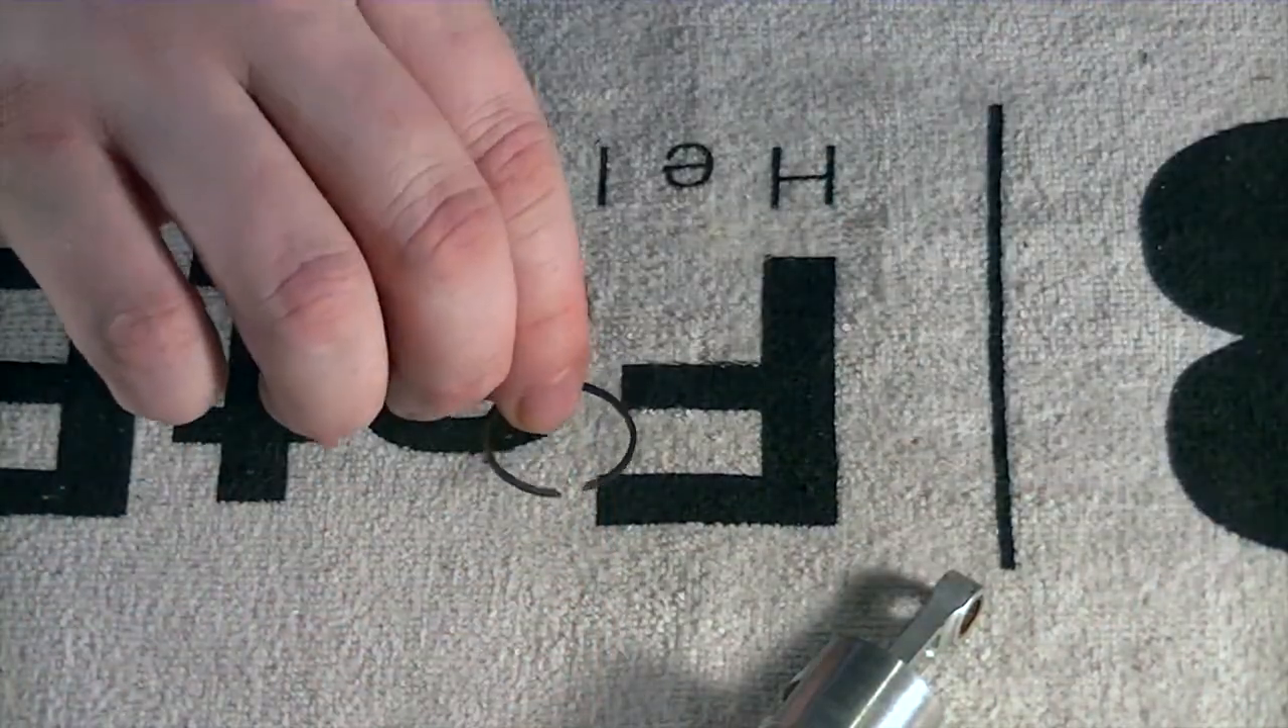Got the ring off. No damage, right? We didn't break it. We didn't split it.